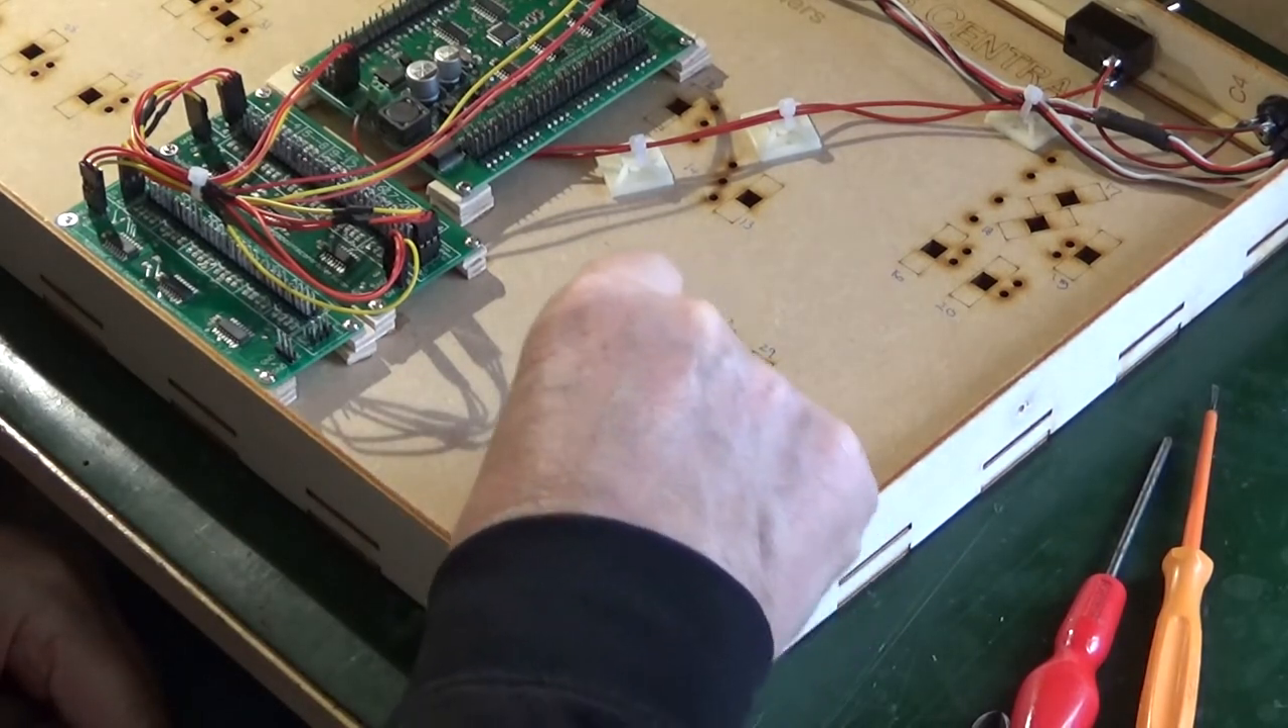I've now wired up the power leads and the network leads to the controller and the expansion boards and tidied them up with some cable ties.